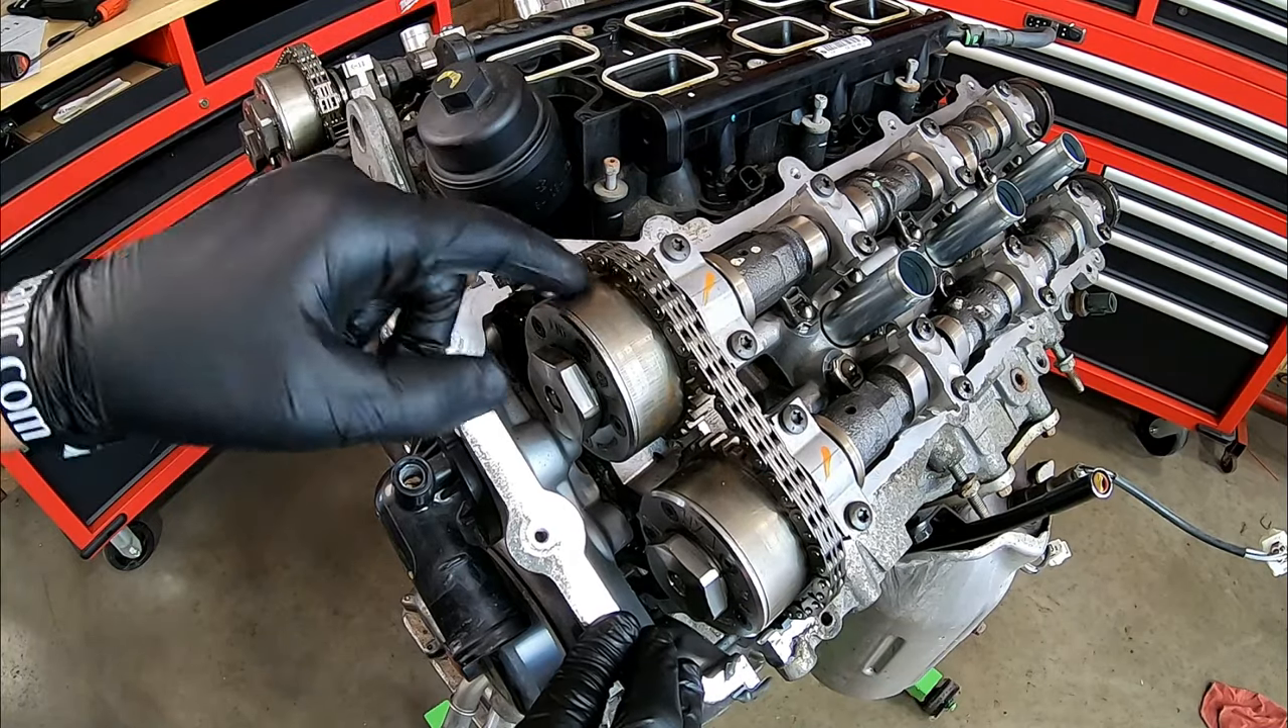So now that the valve cover's out of the way, we can actually point out some important details.